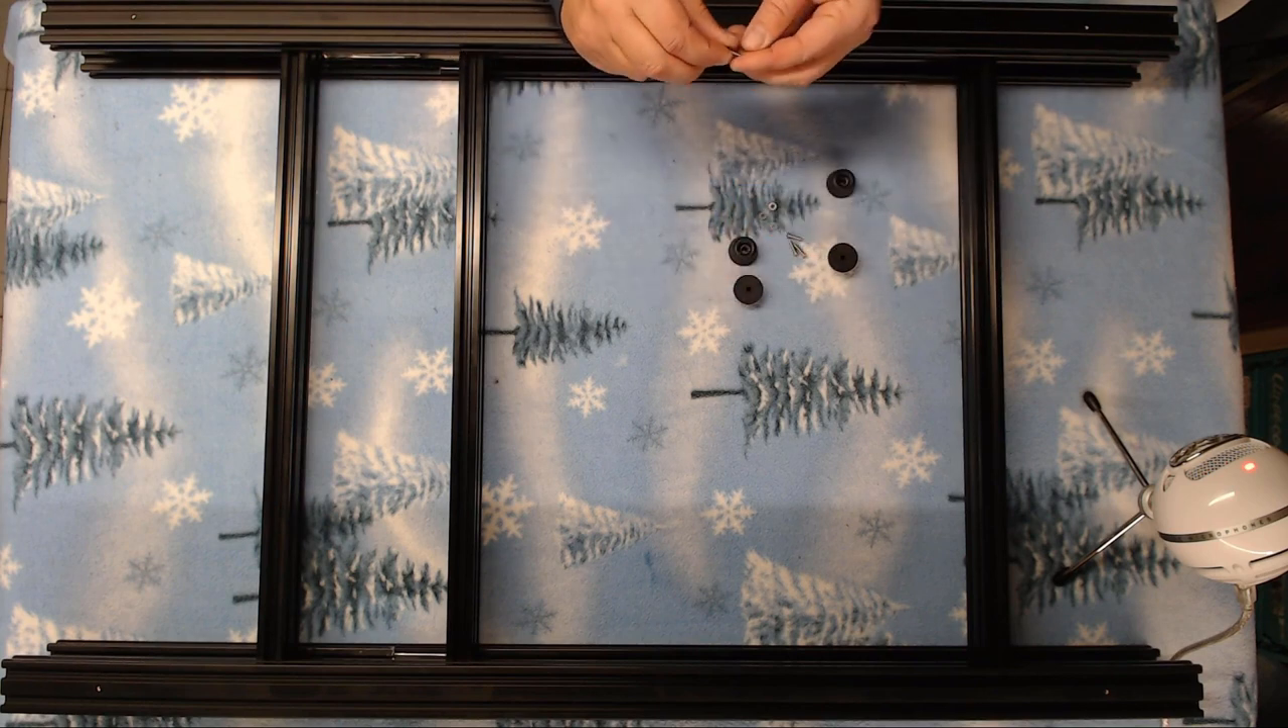All right, so the last thing we need to do on the main bottom framework here is we need to install our rubber bumpers for feet or whatever you would like to call them.